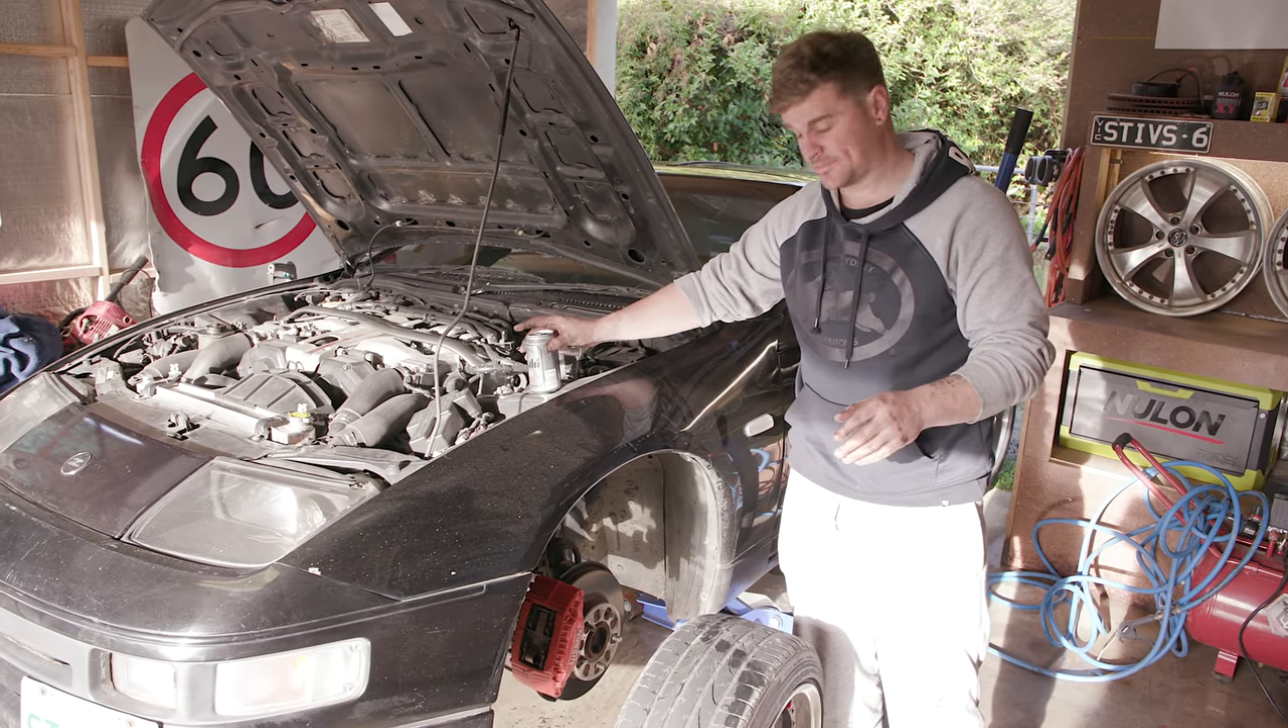Just about to put the wheel back on.